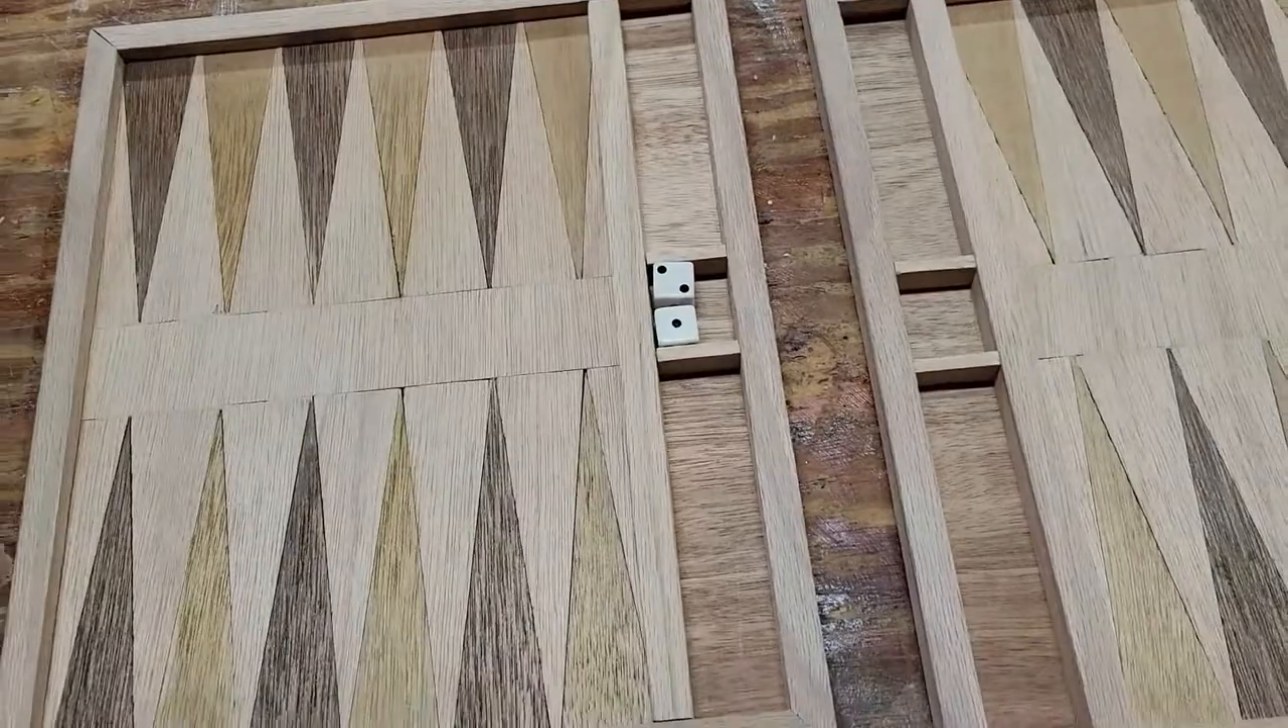I've put a couple of little dividers in here to hold the dice and then the rest of them will fit in this part here.